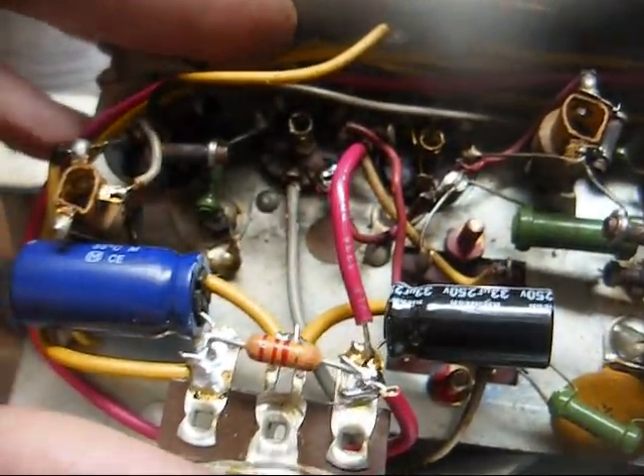Okay, through the magic of the camera, it's all taken care of, or at least I hope it is. Here's our two new filter capacitors and our resistor here.